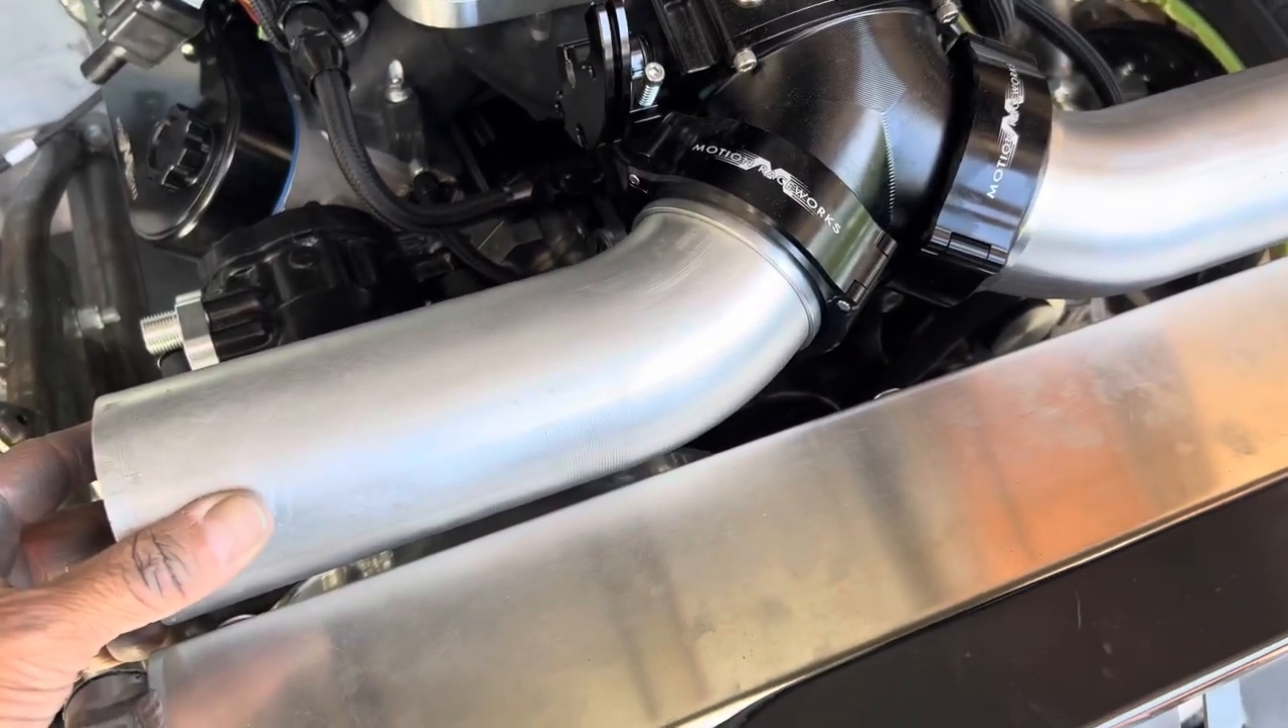Check this out. These two pieces of aluminum that I cut through the previous throttle body actually line up pretty well. They're both stuck into the flanges.